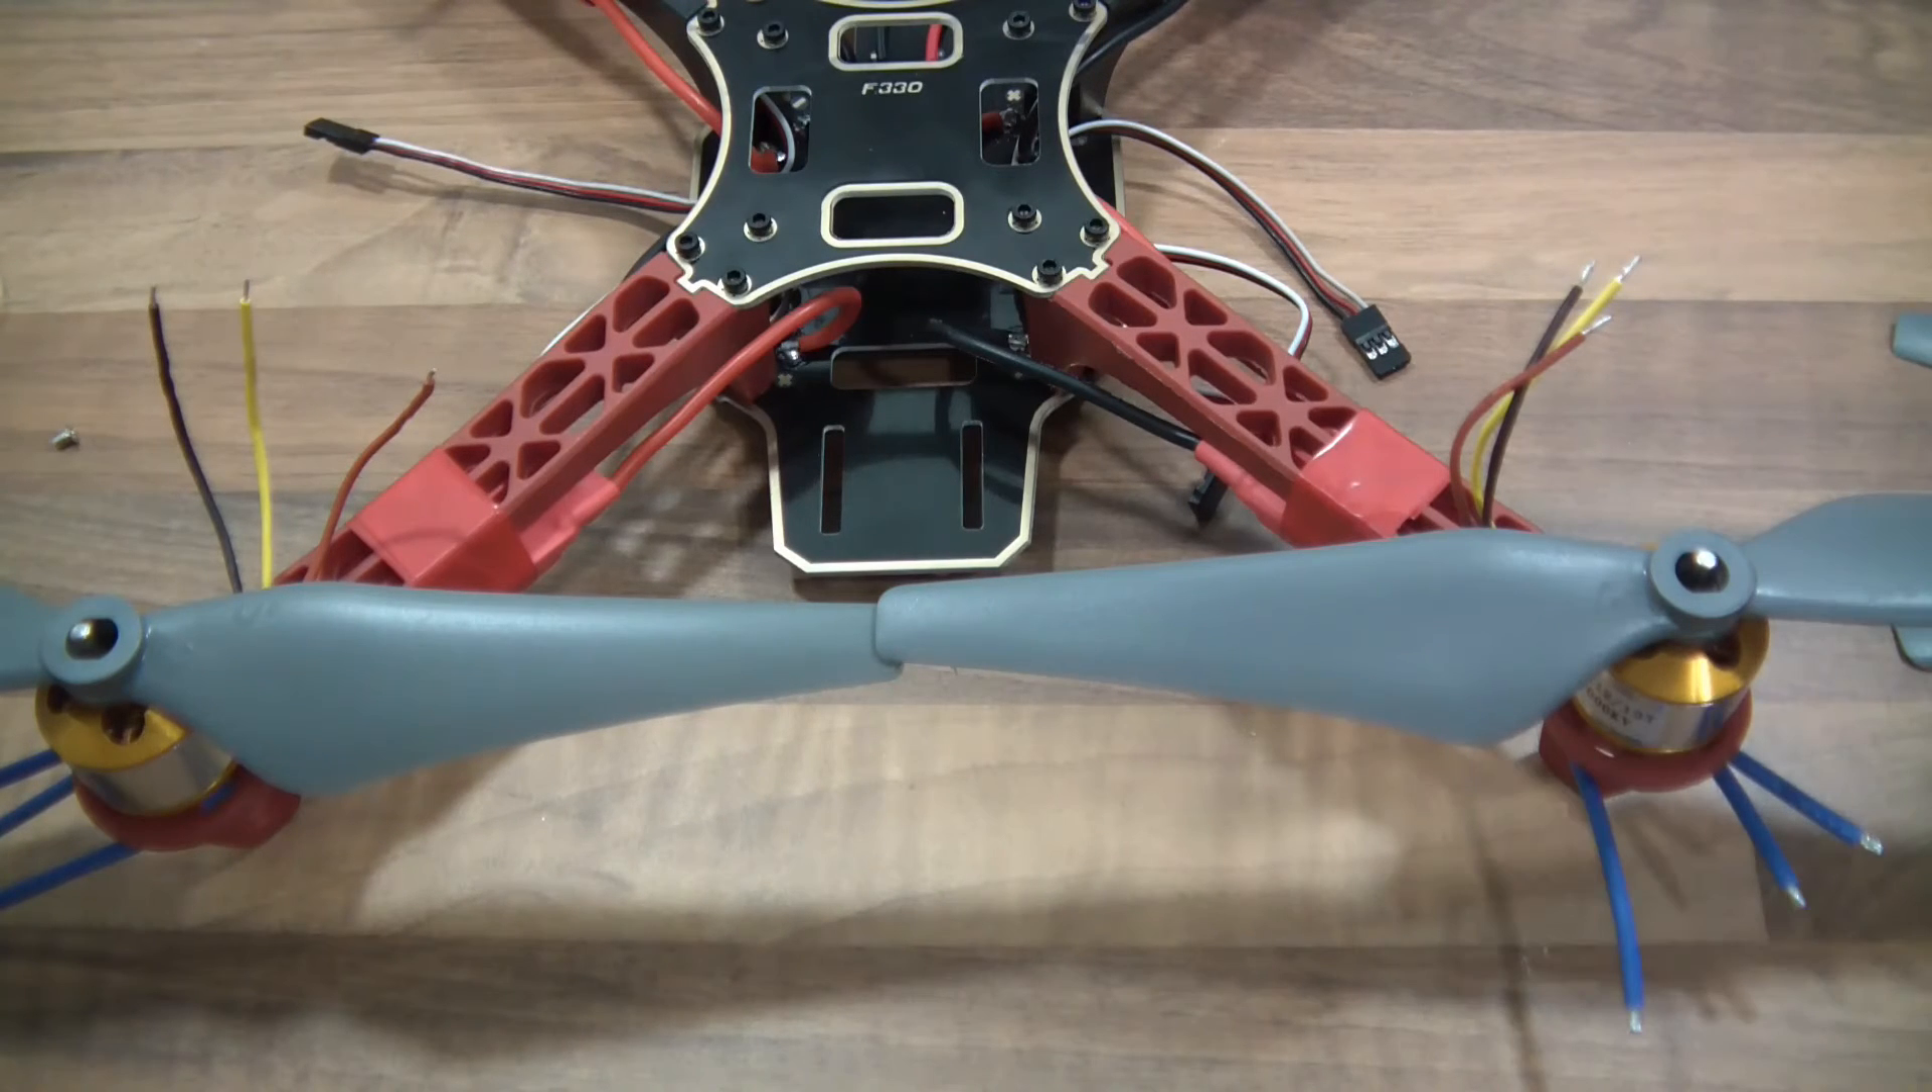Now you can see that these propellers are too big, but whatever, for the time being it doesn't matter.